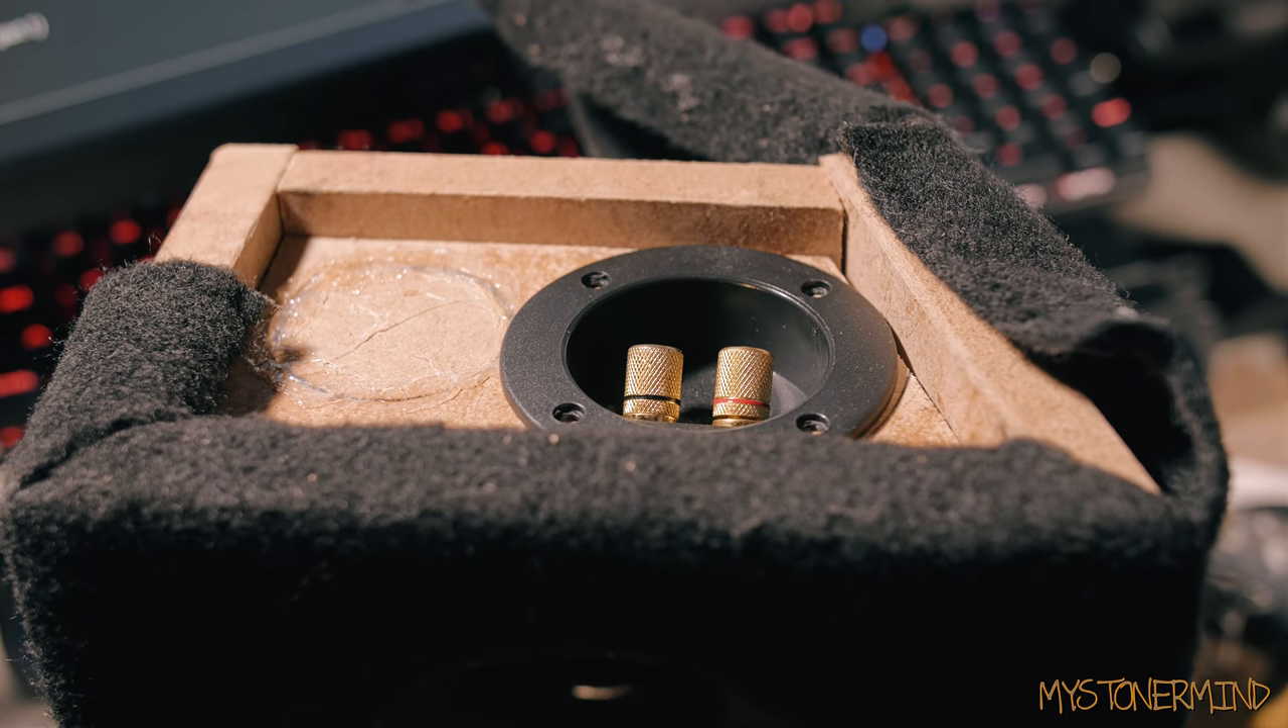And there we have the hole that I've made for the speaker terminal, which will fit just like this. And as you can see, it fits in there nicely.